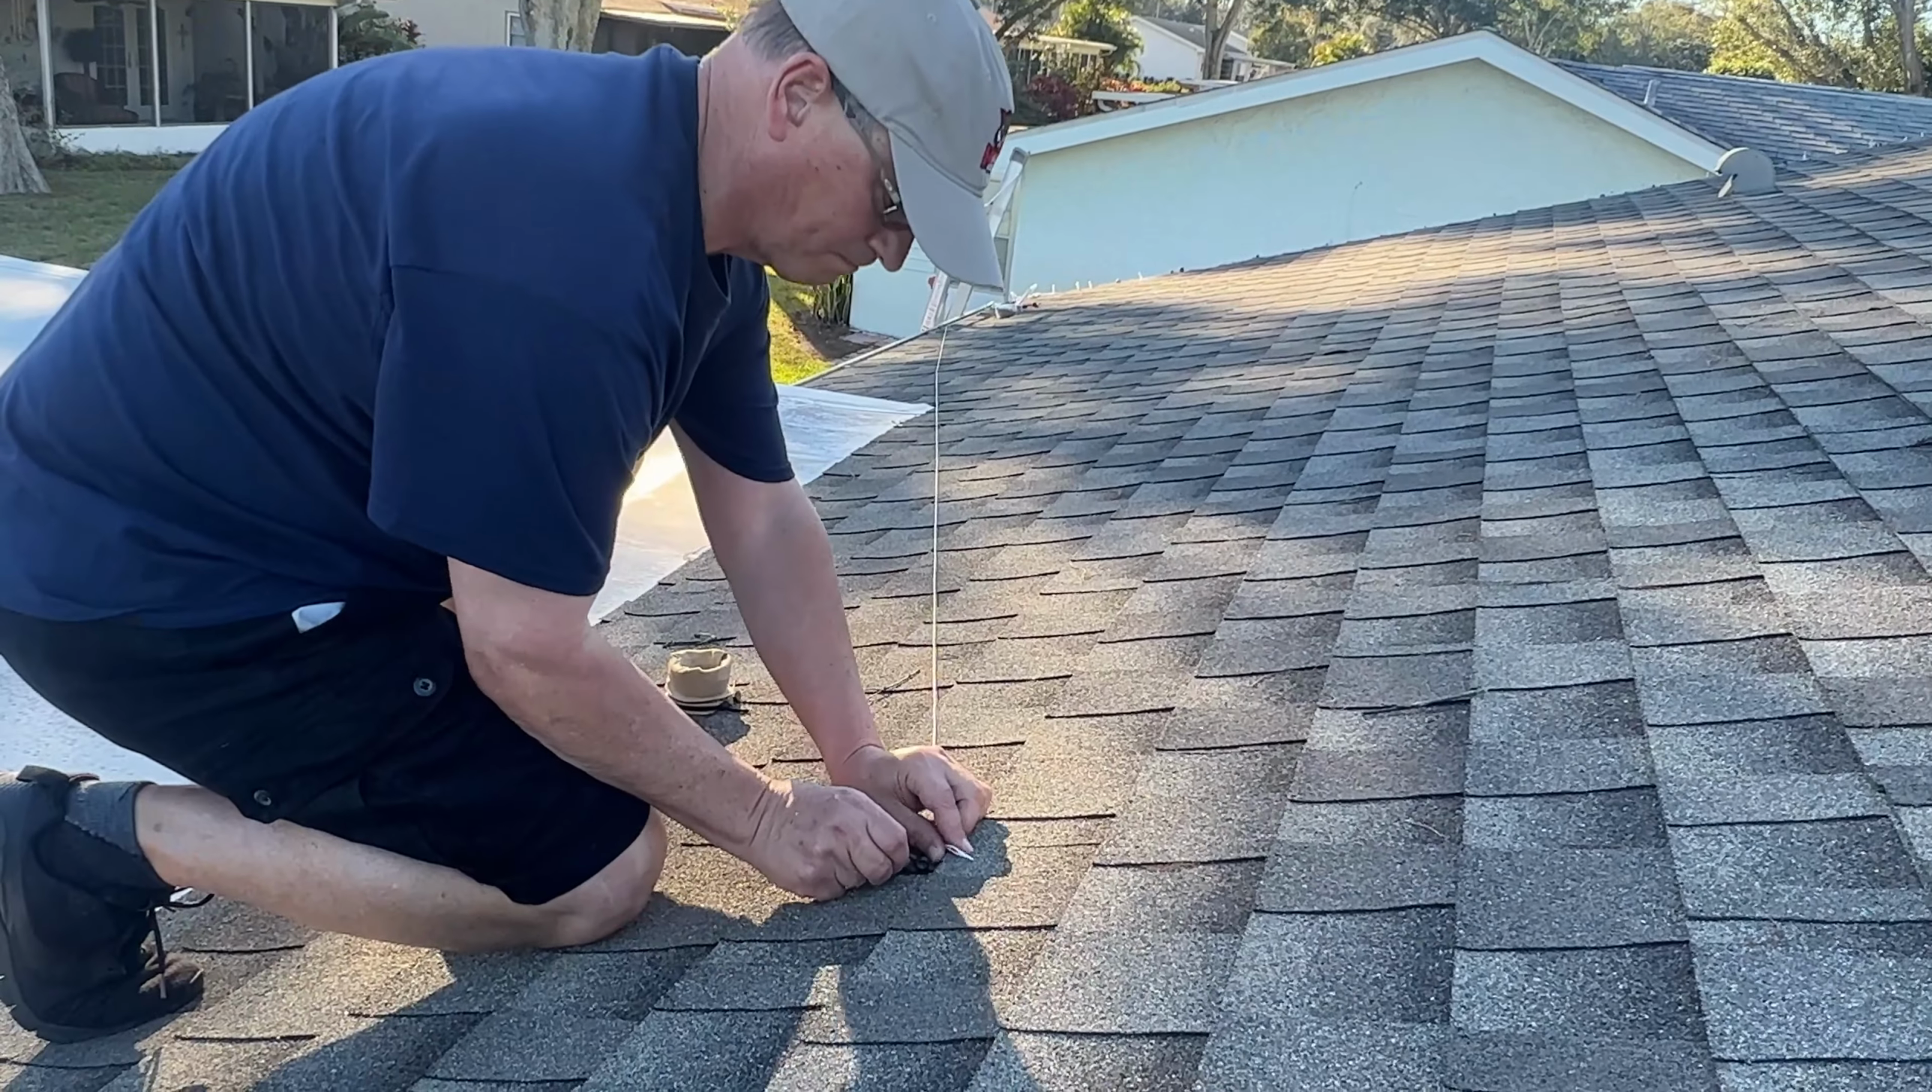The only thing left to do is to get that final length of wire tied down and connected with our clips to the shingles.